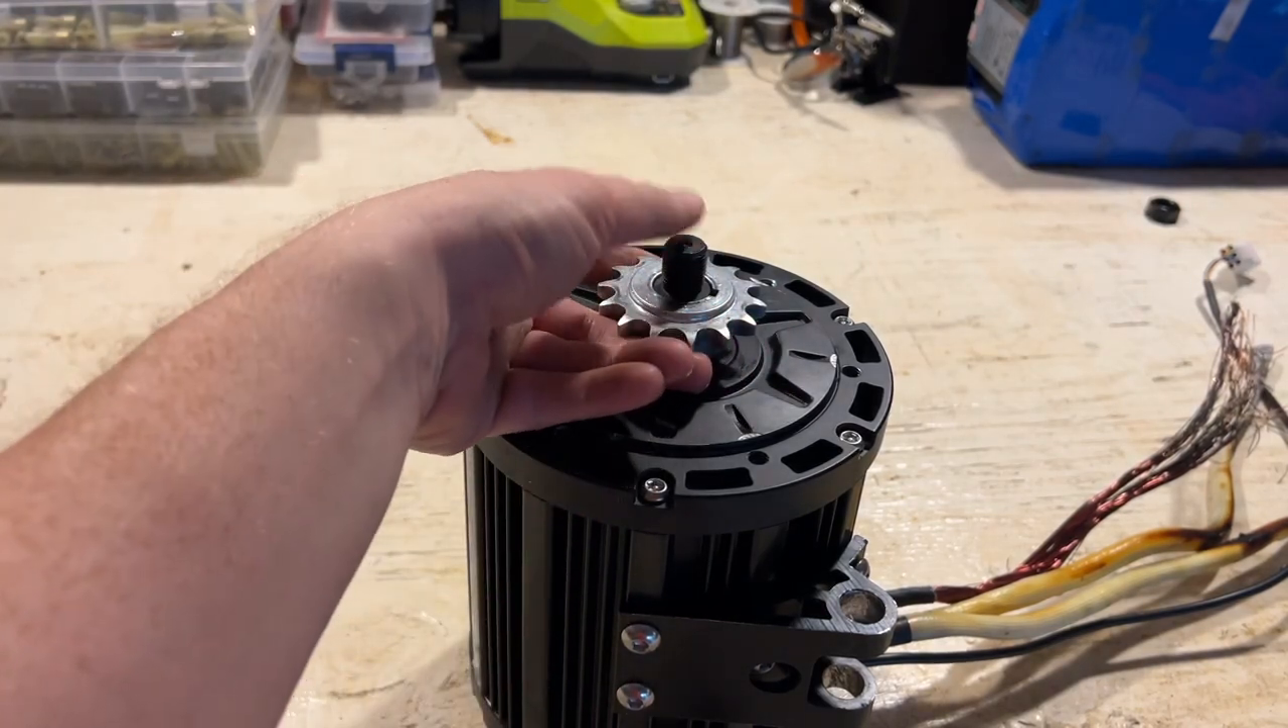So now that we have the nut off of the shaft we have to pull the sprocket off somehow and this is lodged on there pretty well because this shaft is actually tapered.